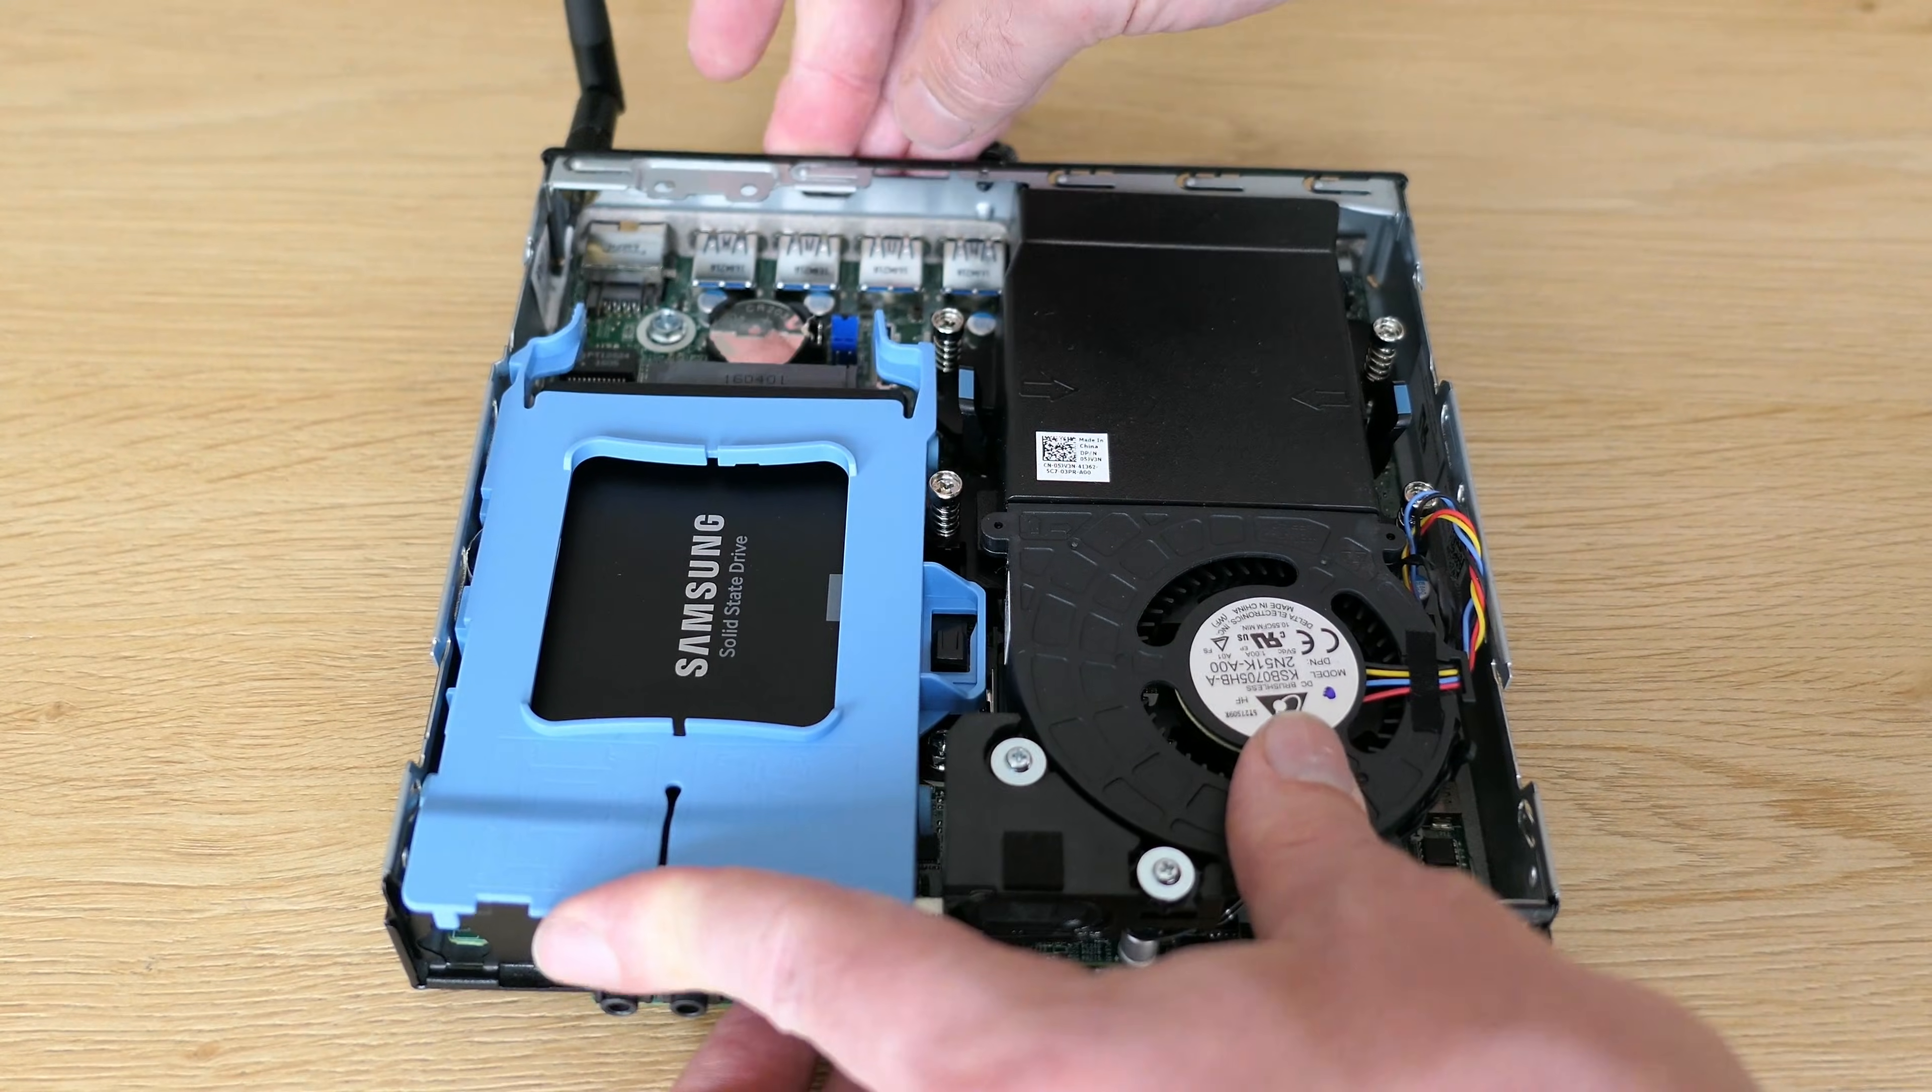The new 2 .5 inch SATA SSD goes first in the blue plastic bracket, again without any tools. And then slides right in there where it should be.